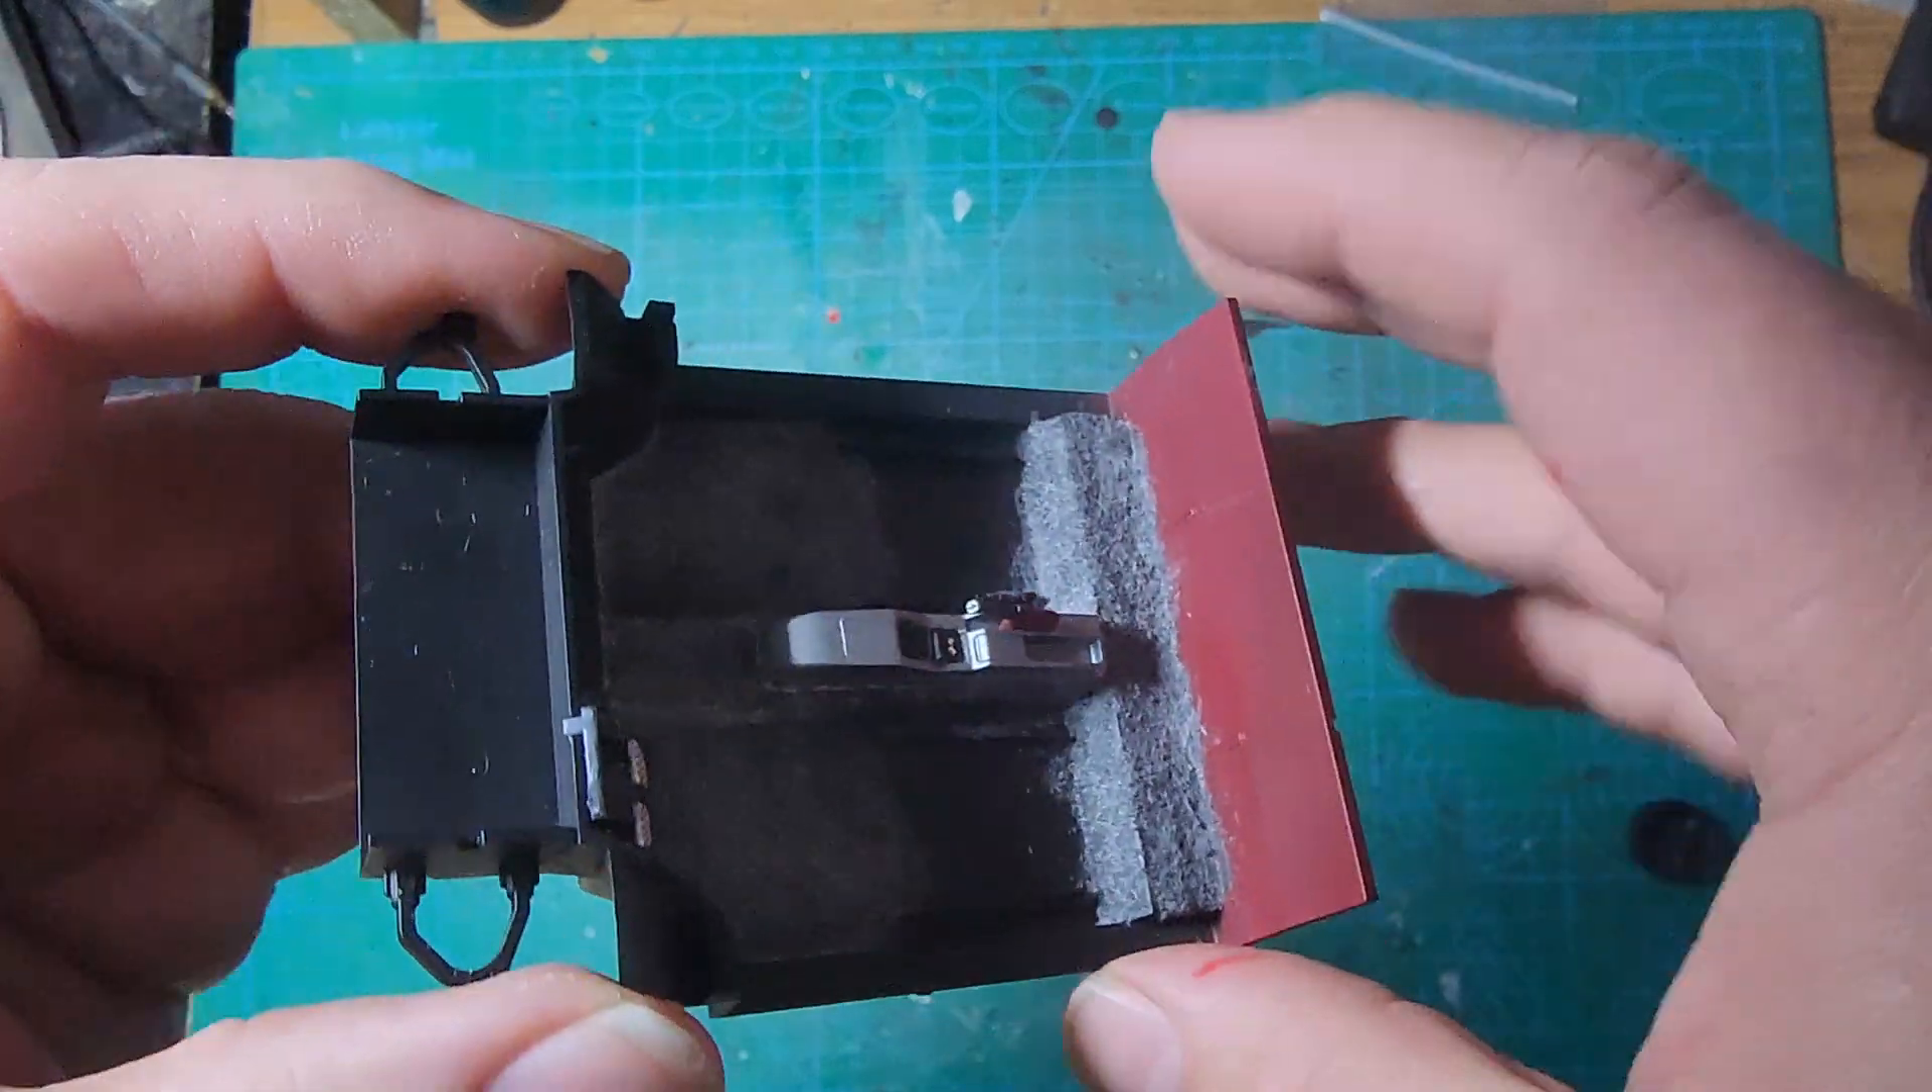Speaking of the interior tub, our flocking is done. We've gone ahead and glued our handbrake into place.